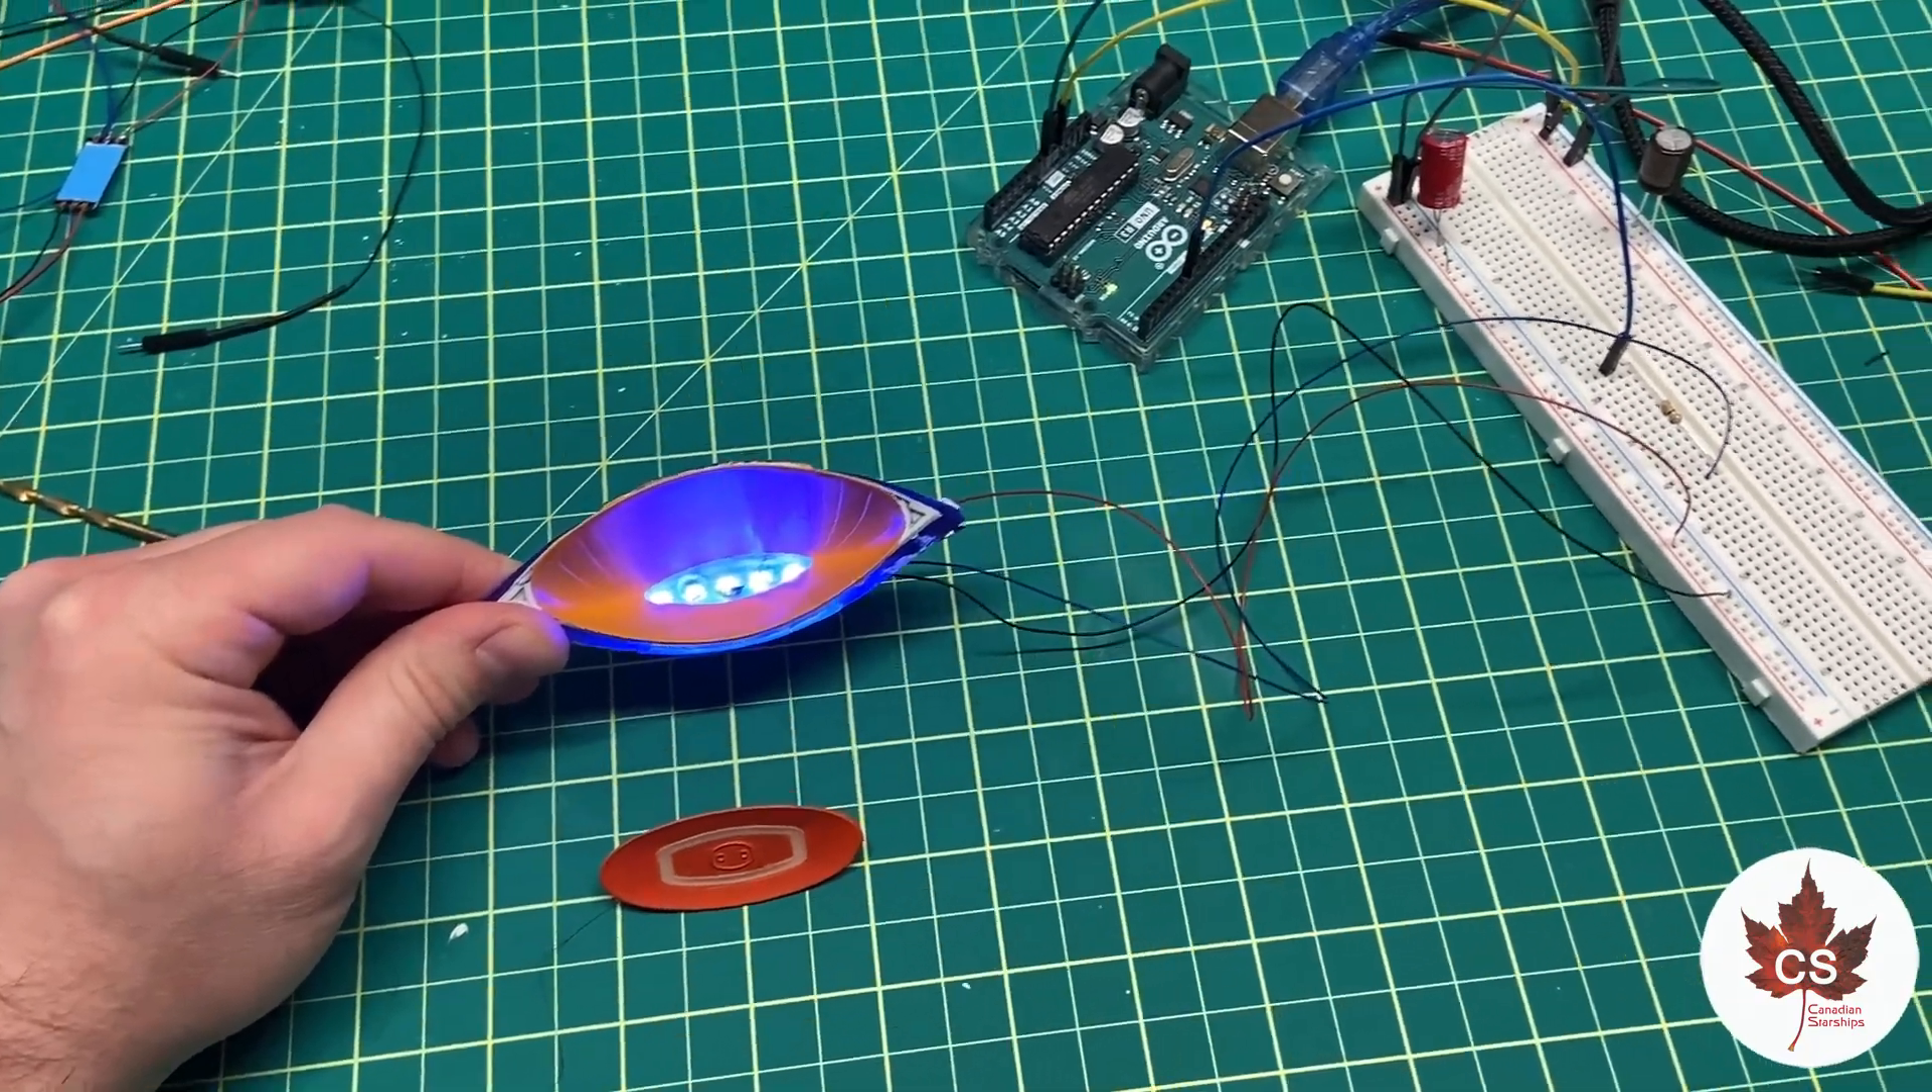I've got the LEDs installed onto the back of the deflector dishes.